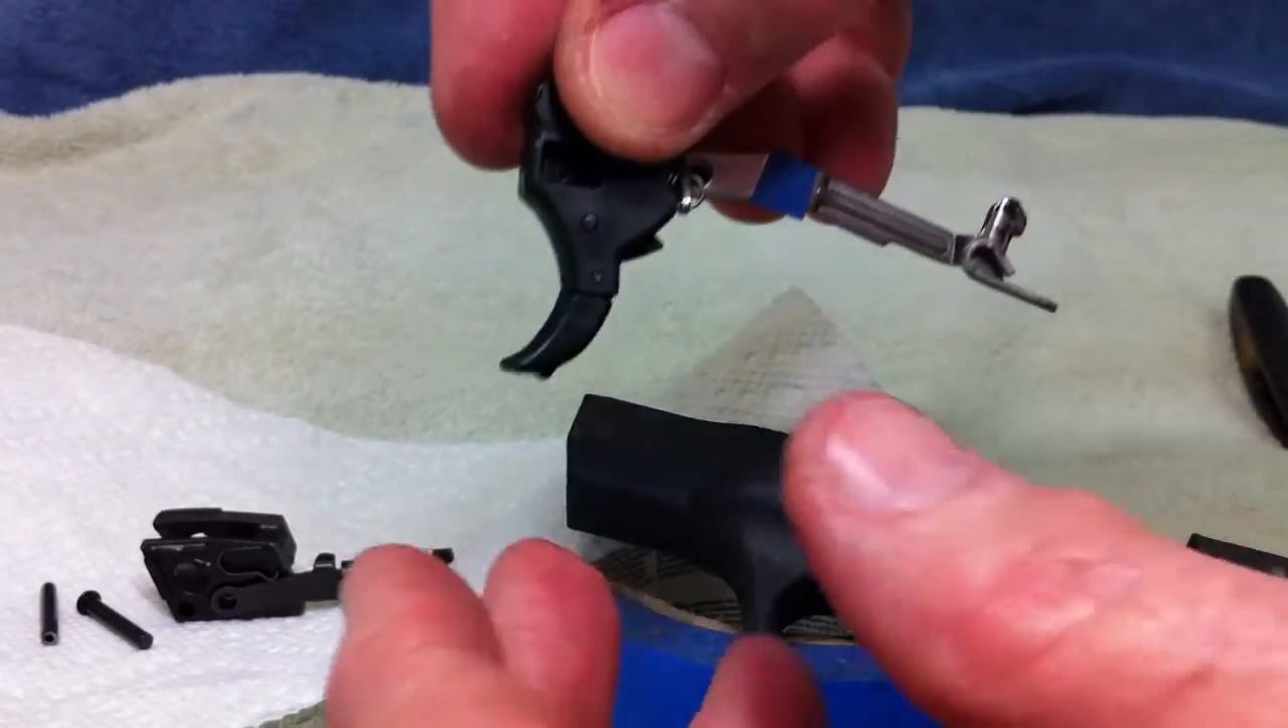Now the trigger's out of there.